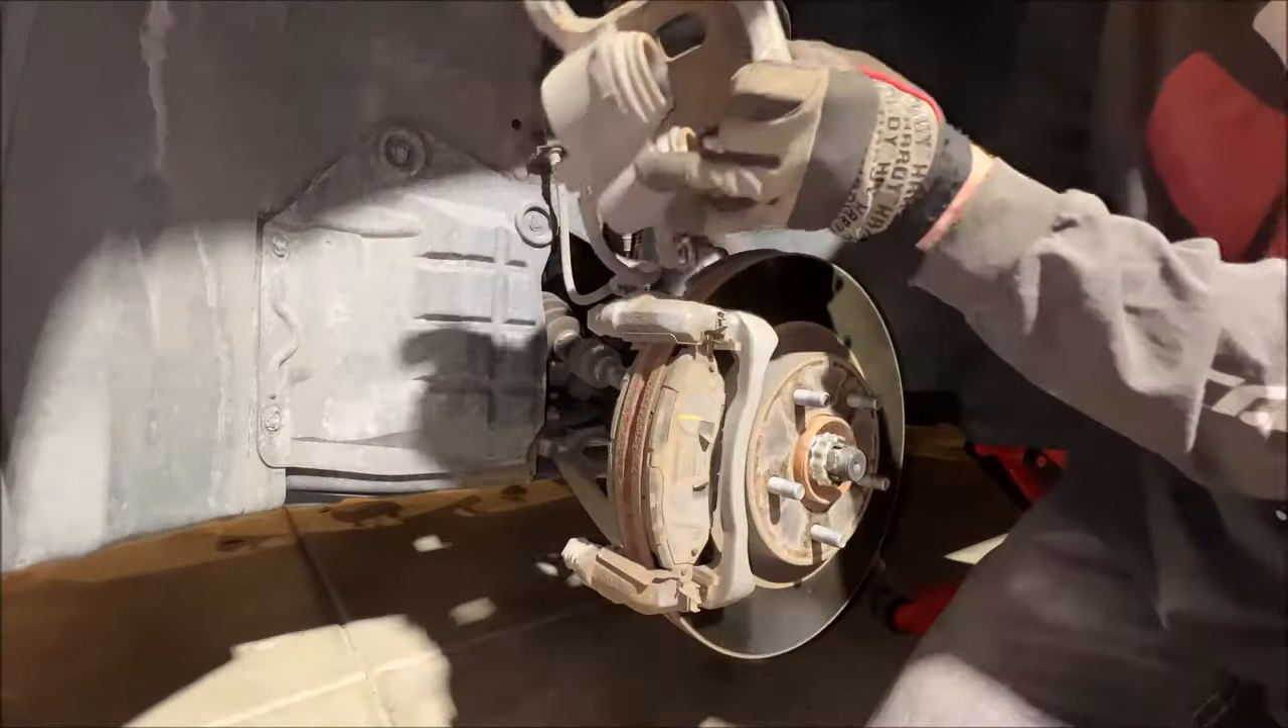Now that we've got the slide bolts out, we can take off the caliper just like that.